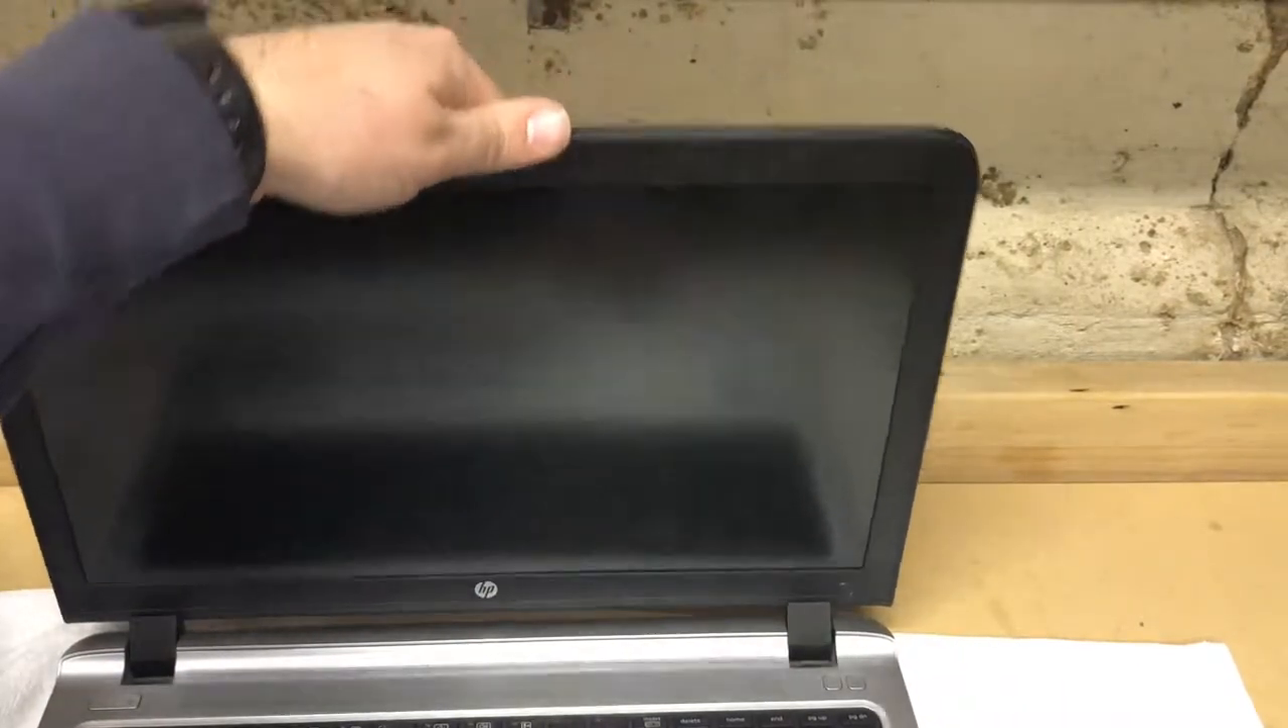Now that the screen is in, we can close the laptop.